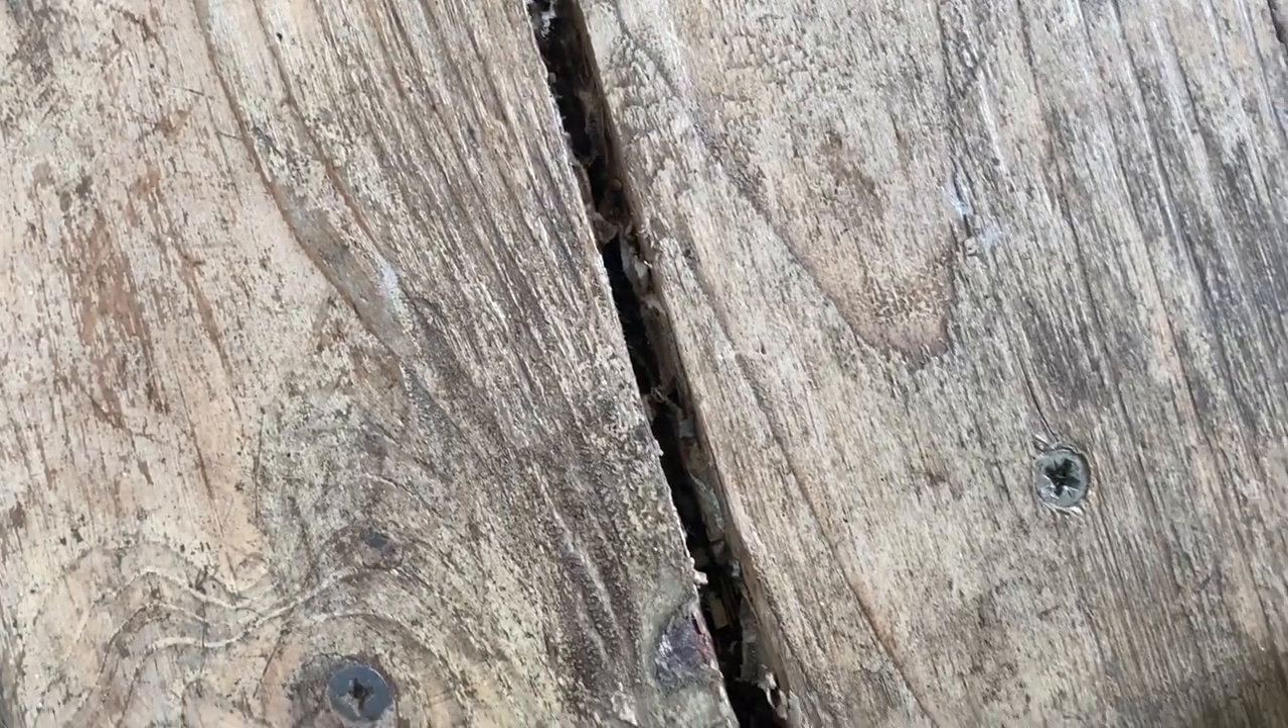This gap here is massive. Look at that, it's huge.